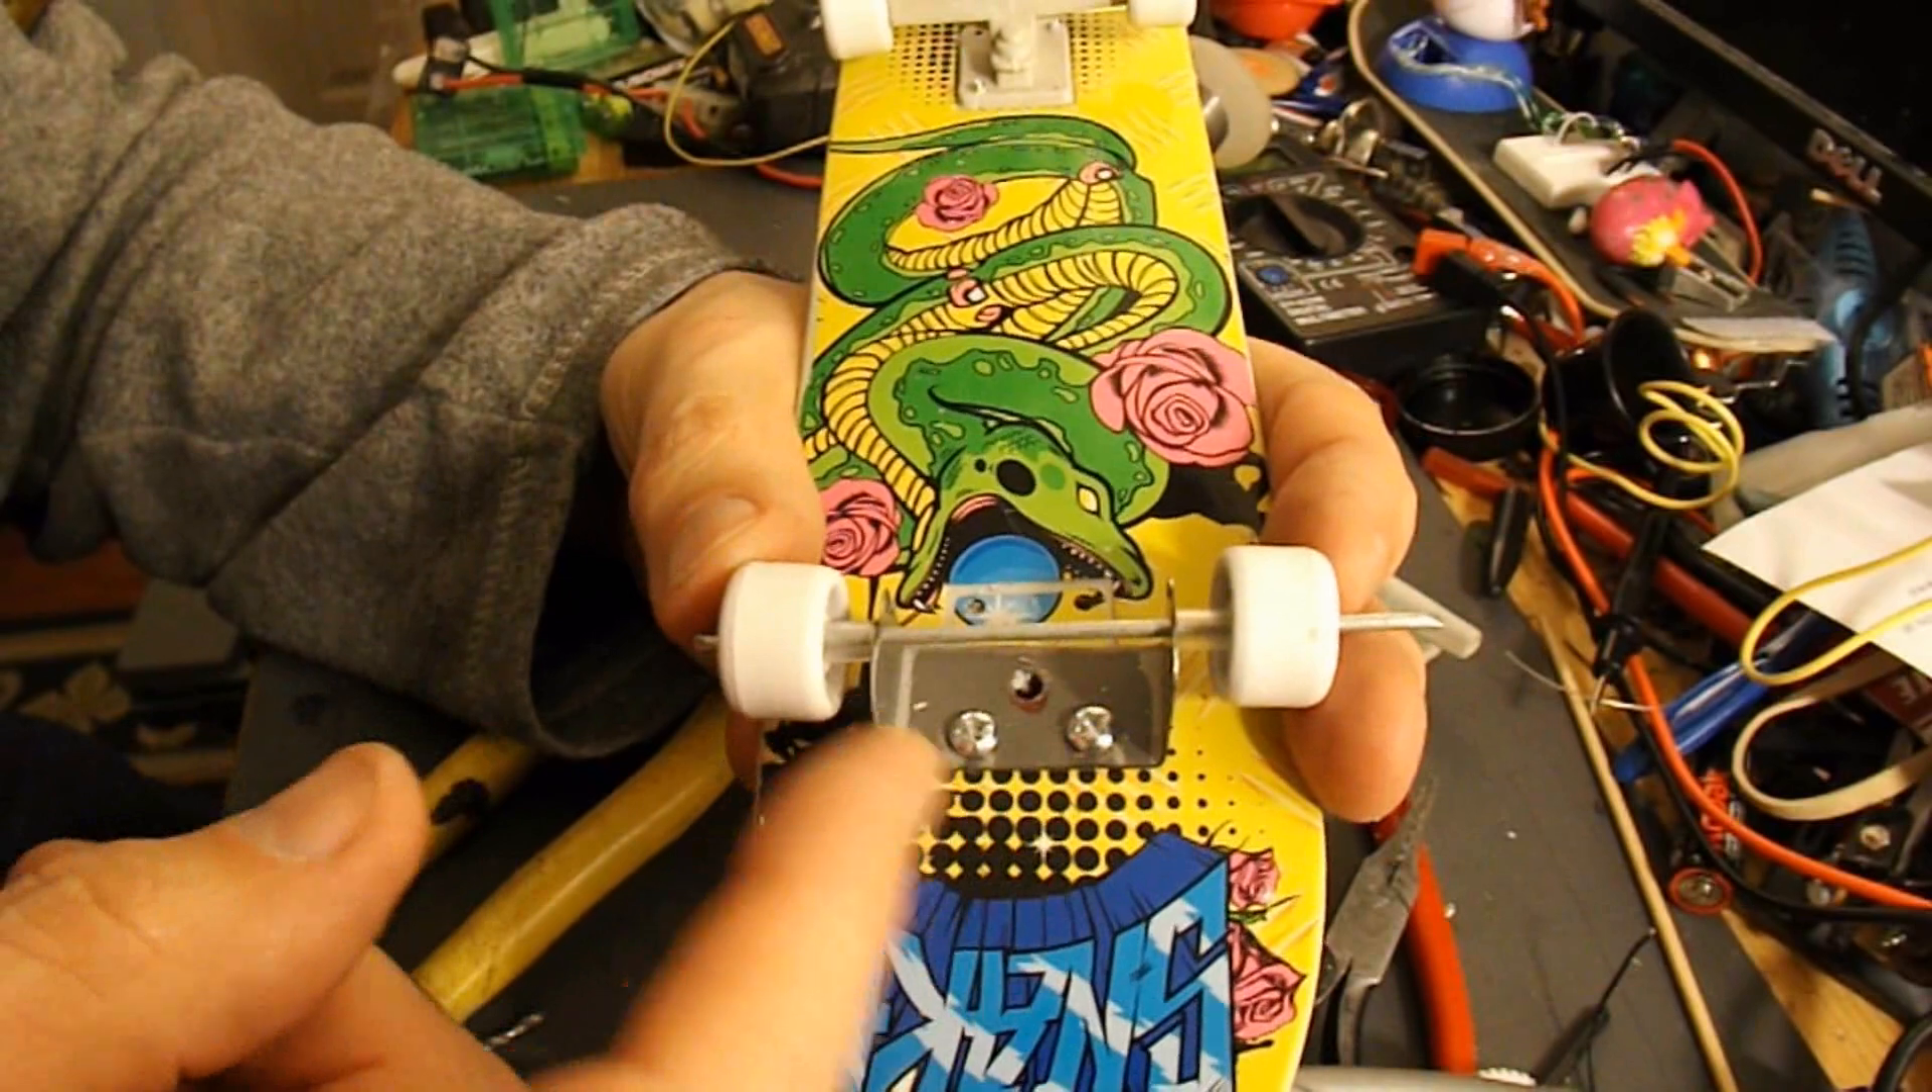That's the axle assembly in place, so we've got a bit of bent tin plate, axle made from a piece of wire, a couple of plastic spacers either side.